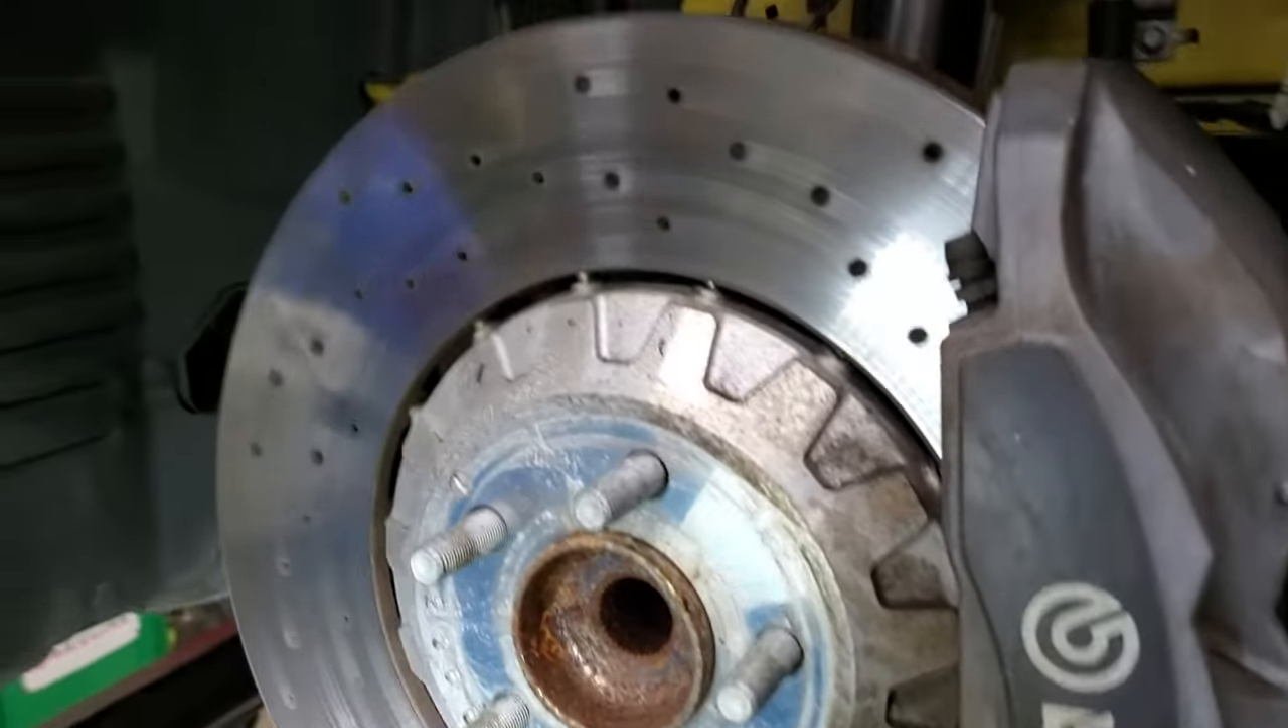Okay so we've got the front wheel off.